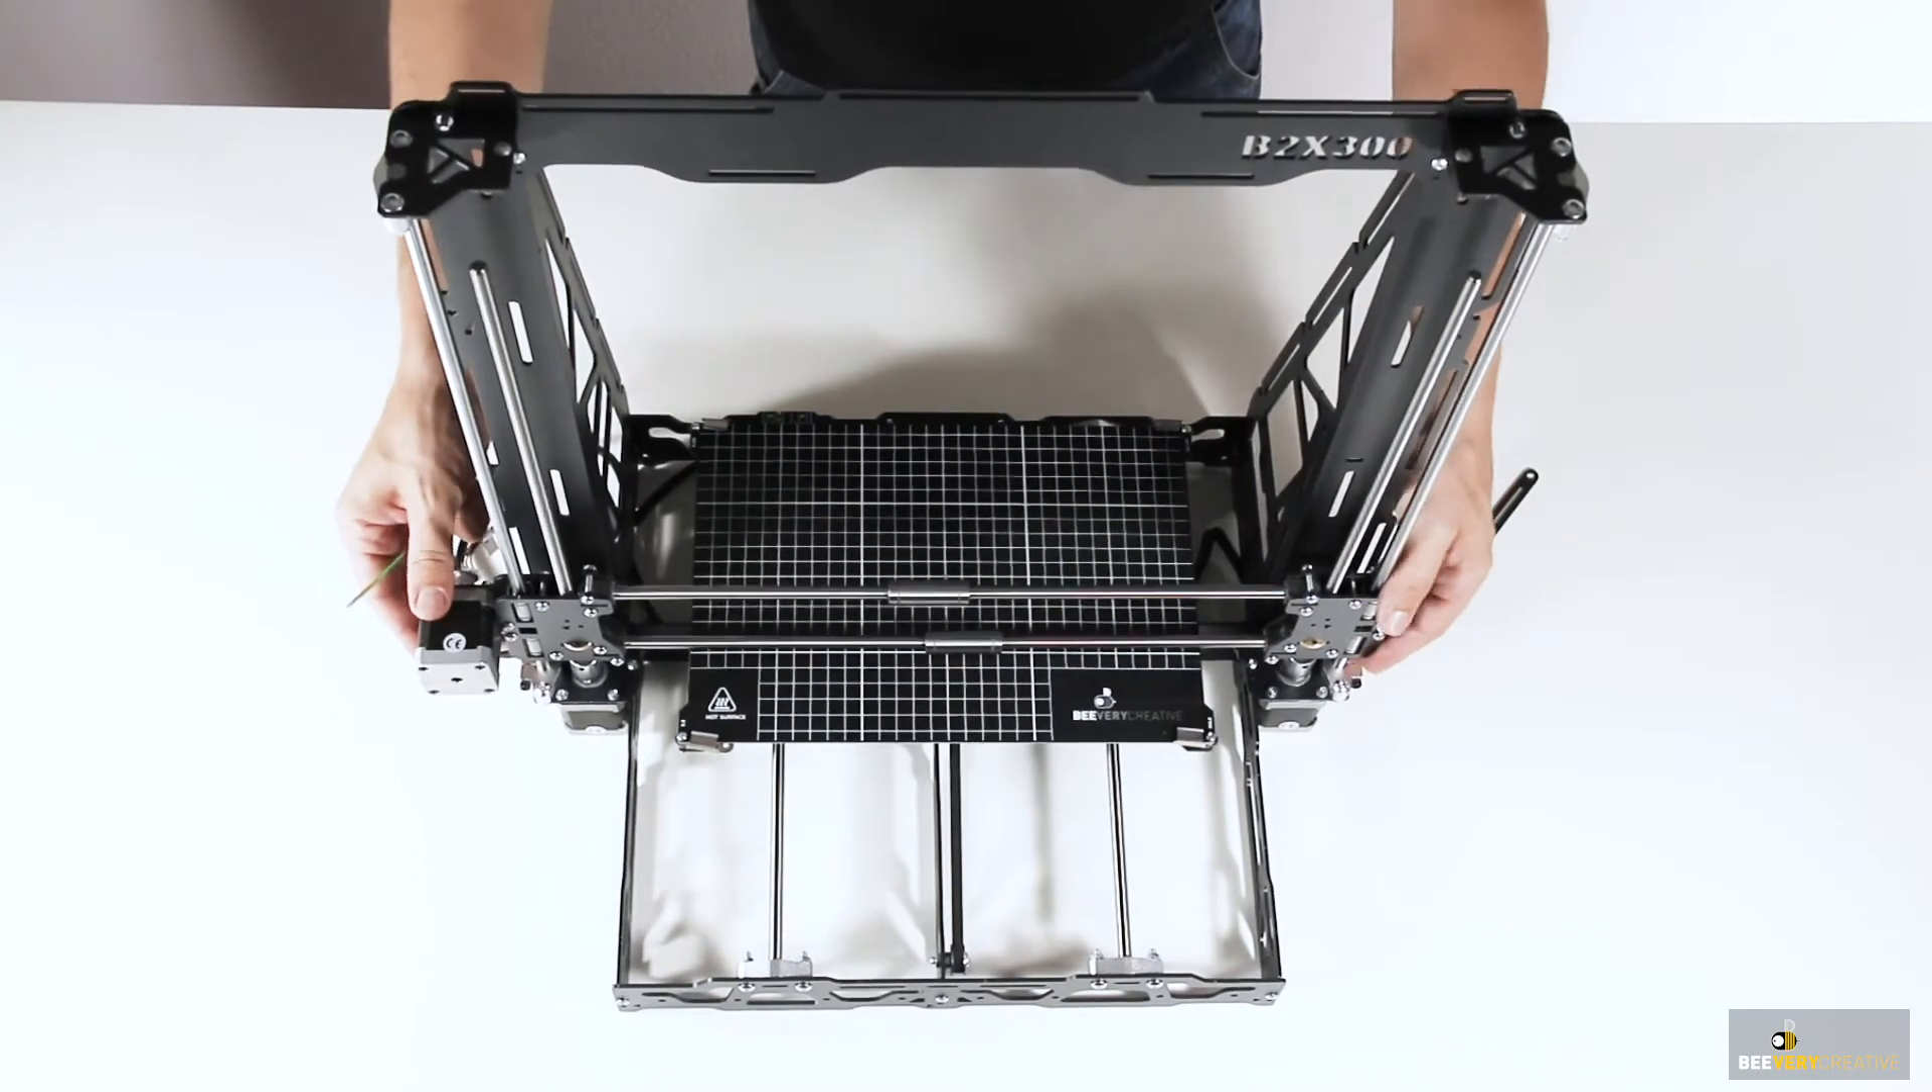That's your x -axis mounted on the frame.